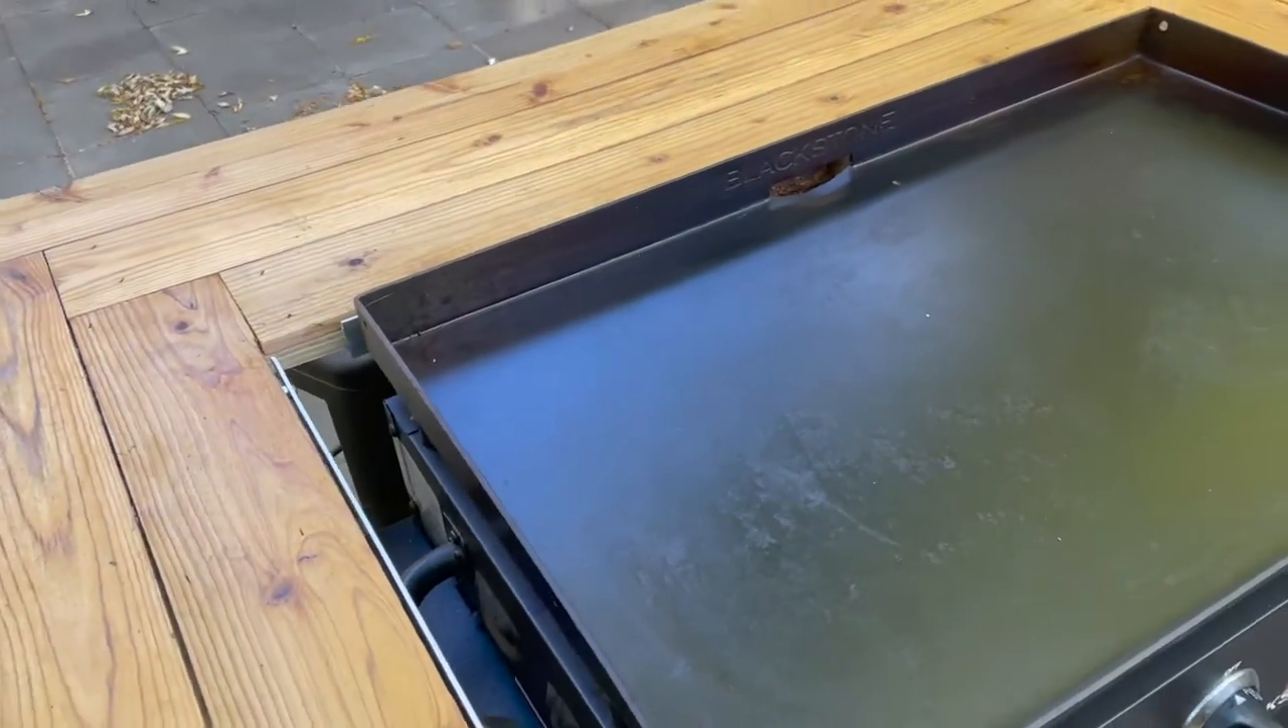The one major problem is, is that the innermost row of wood that I had built was way too close to the grill.